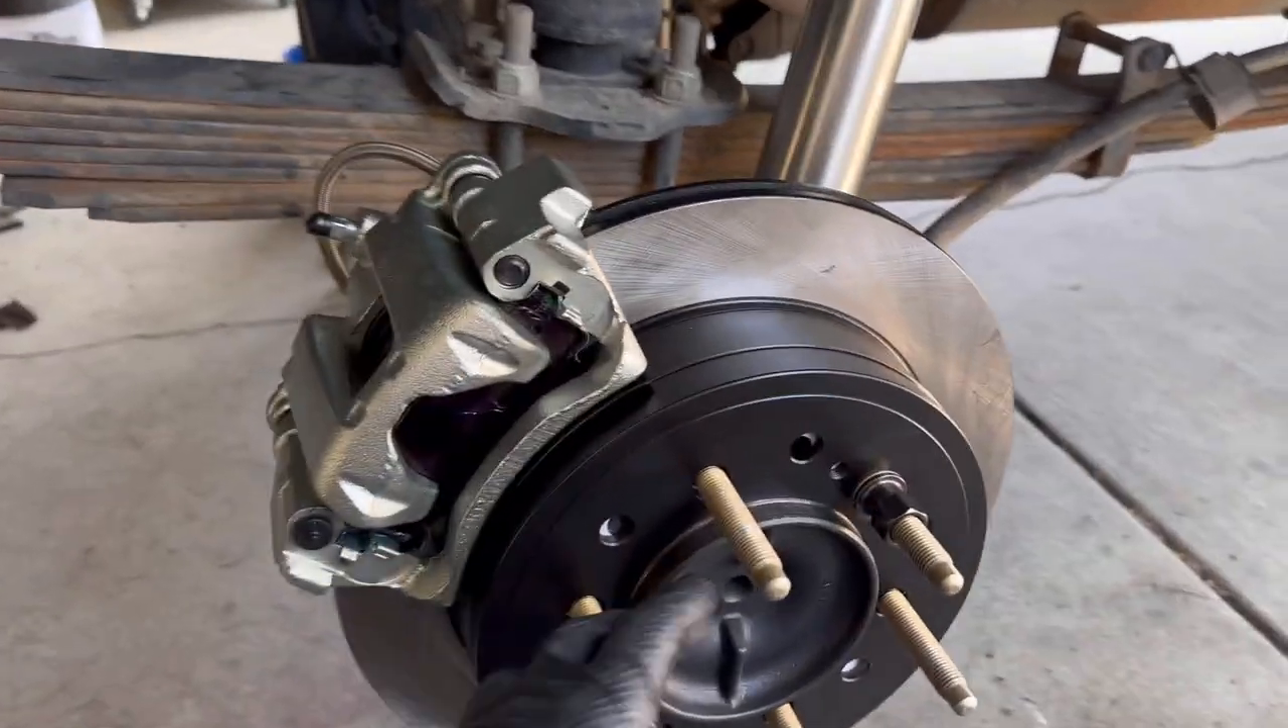But here we have the rear disc set up on the passenger side.